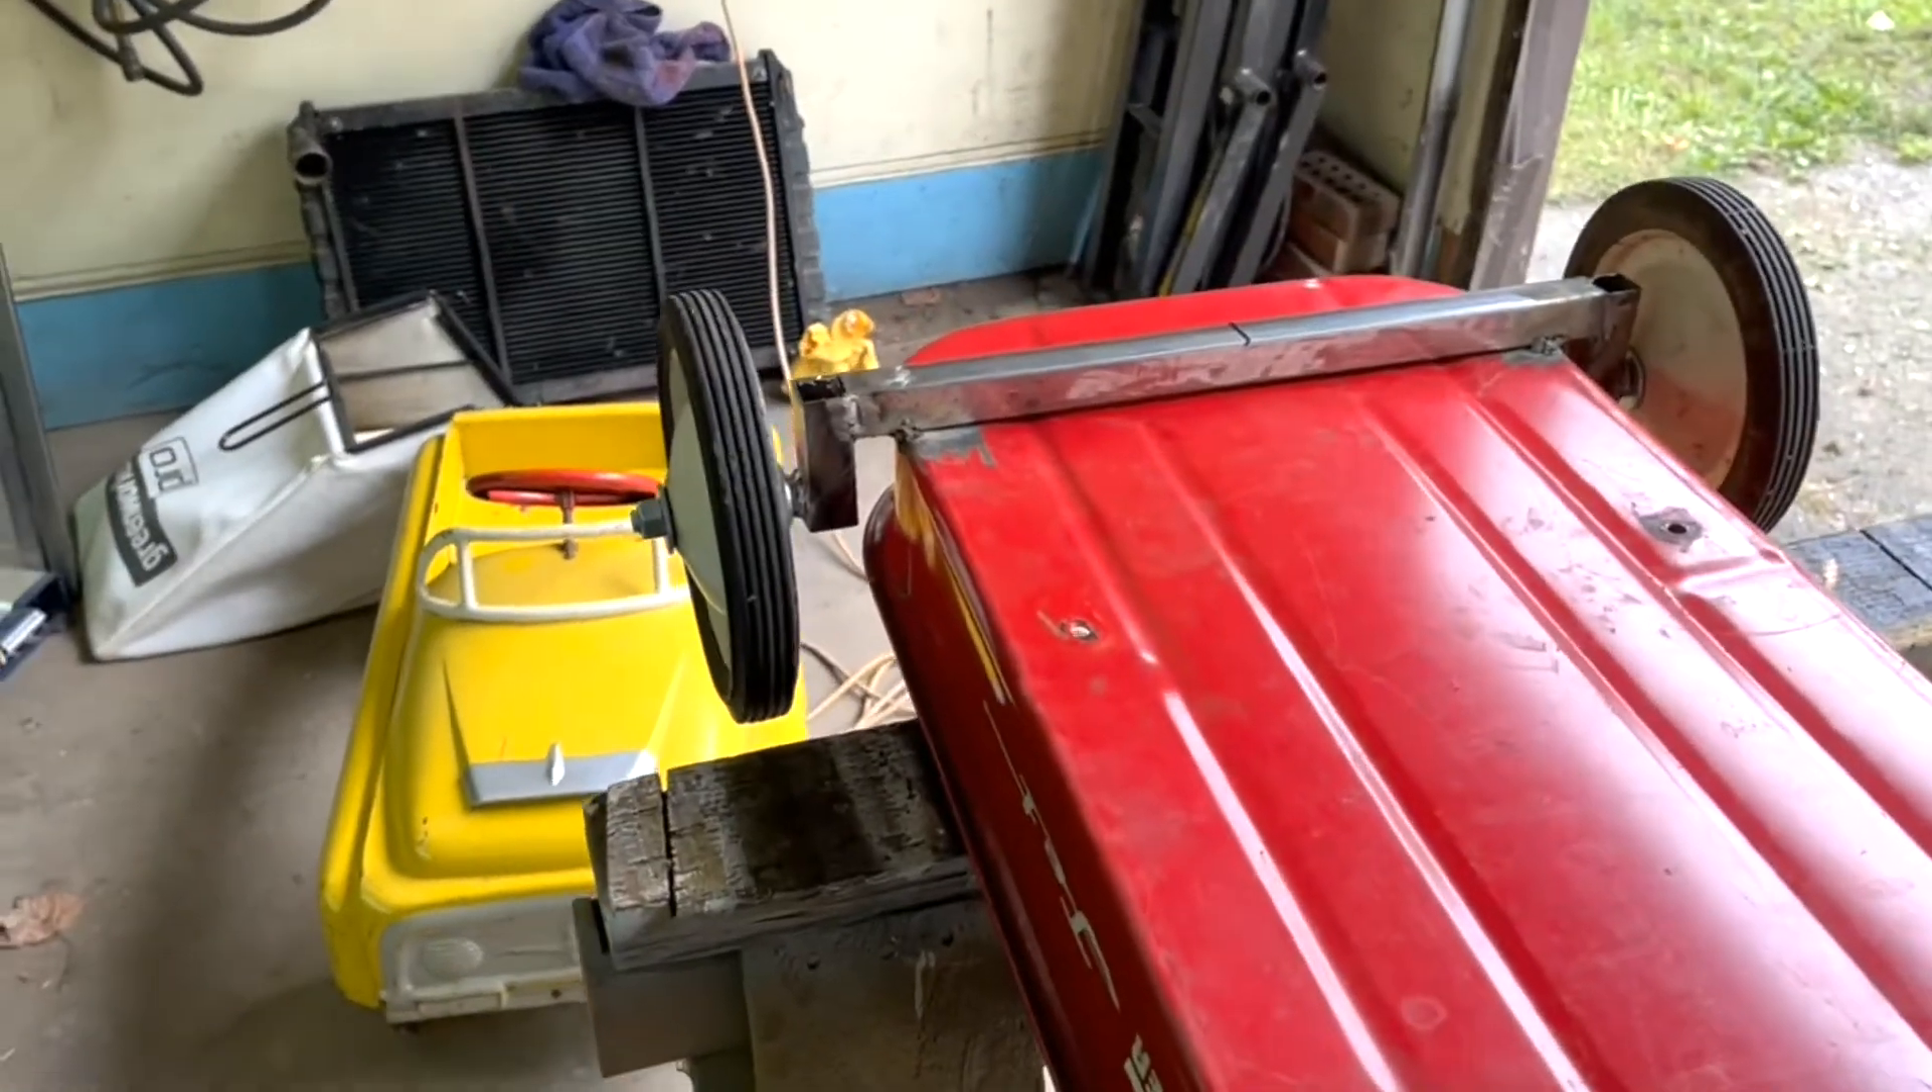All right as you can see i have the rear axle spot welded on and i also have the wheels on.